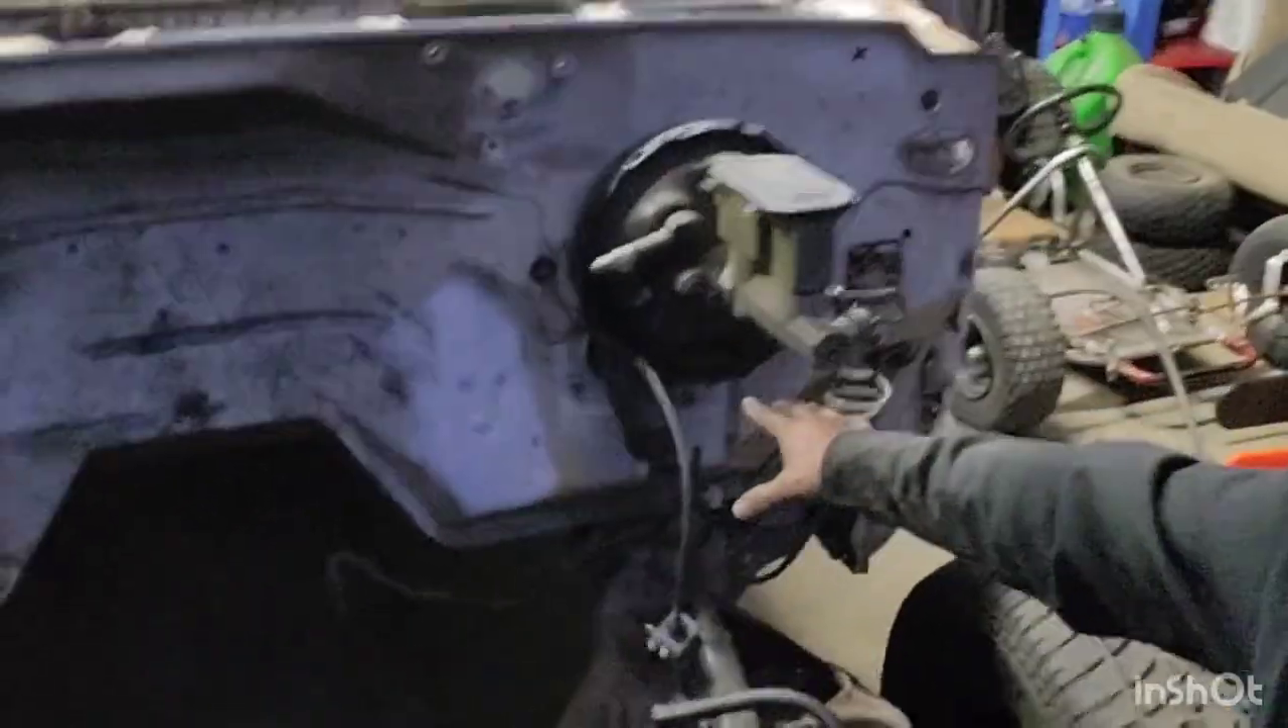I still have to get the brake booster master cylinder off.